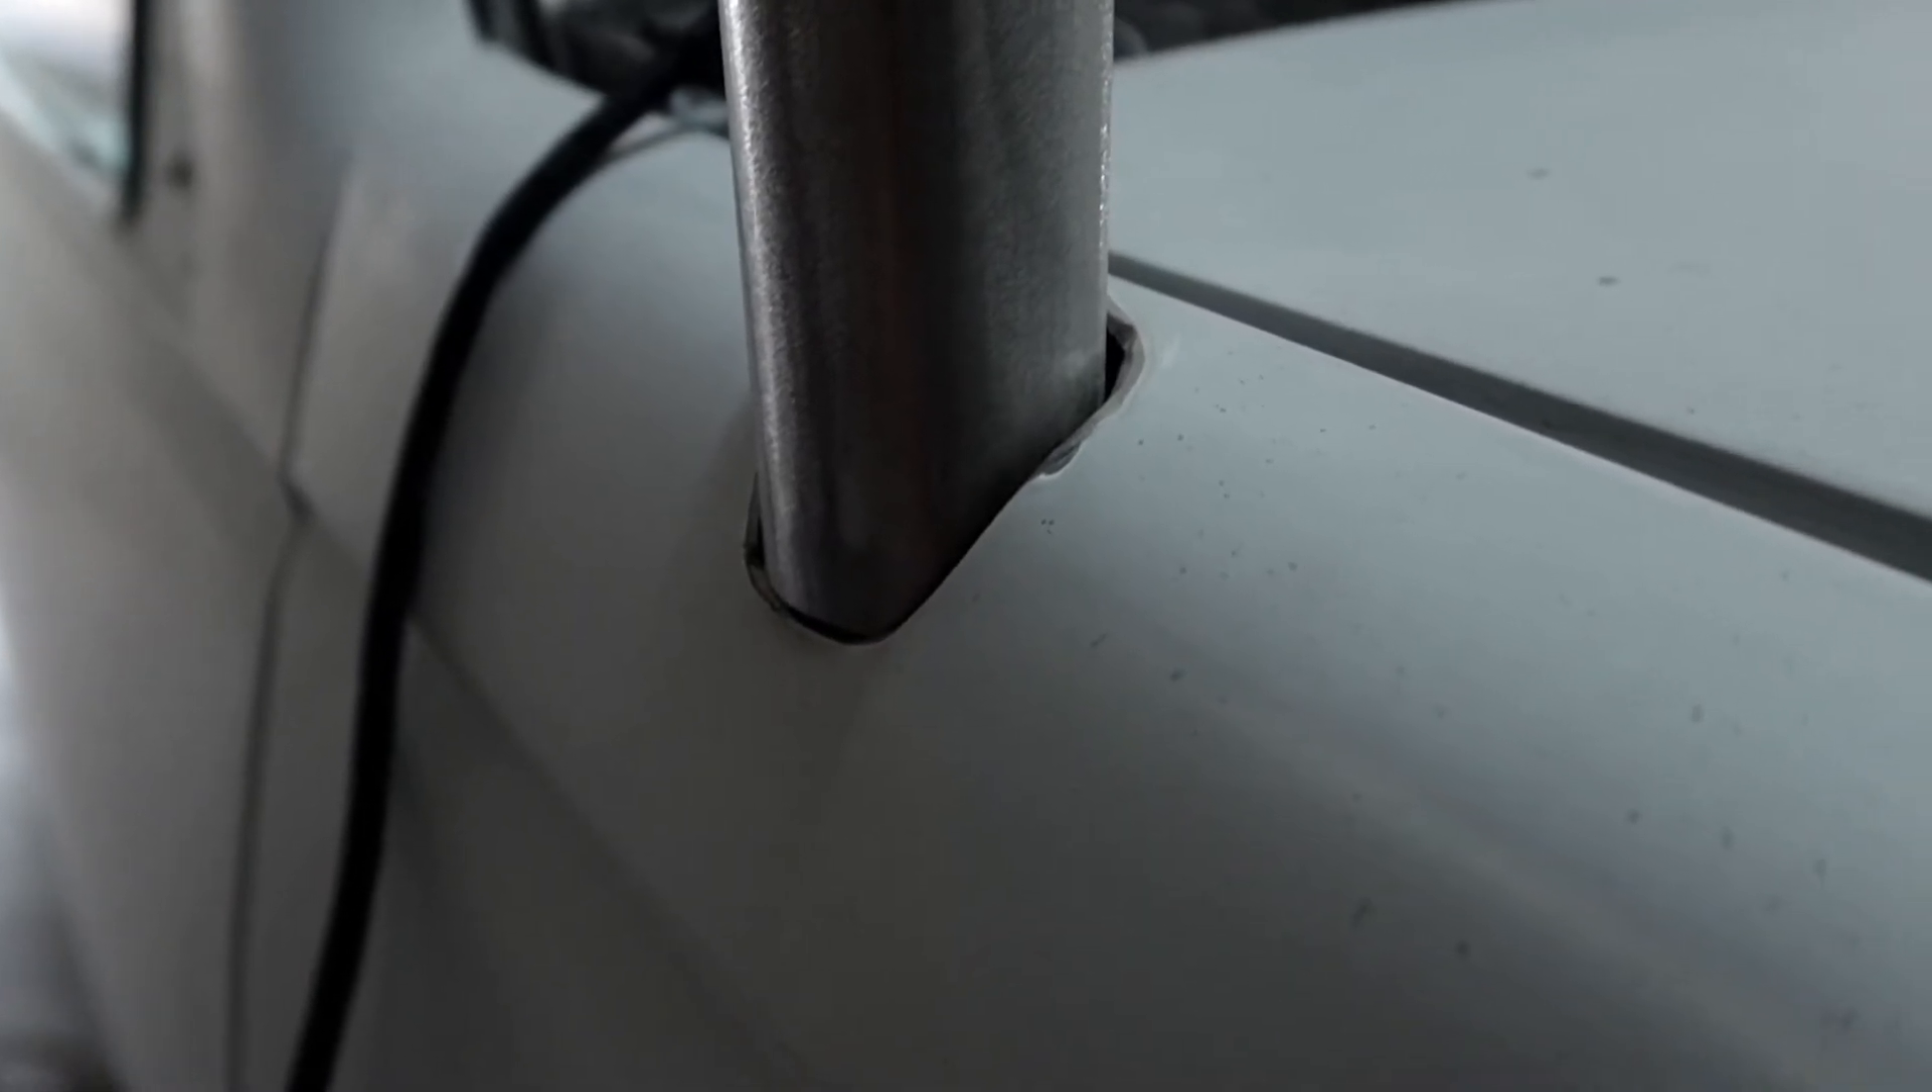Now that the sides fit well, the tube can sit onto the fender.